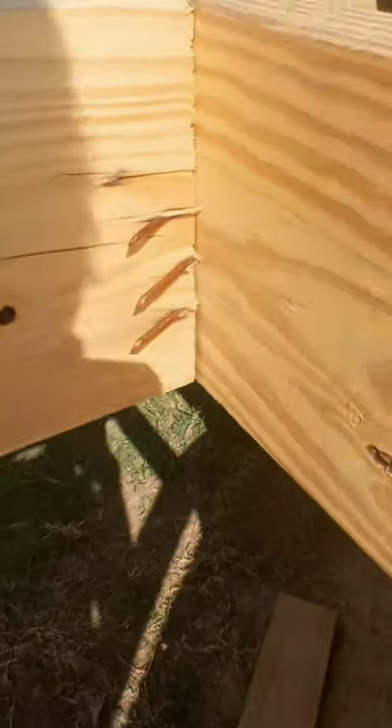All three nails pretty much missed.